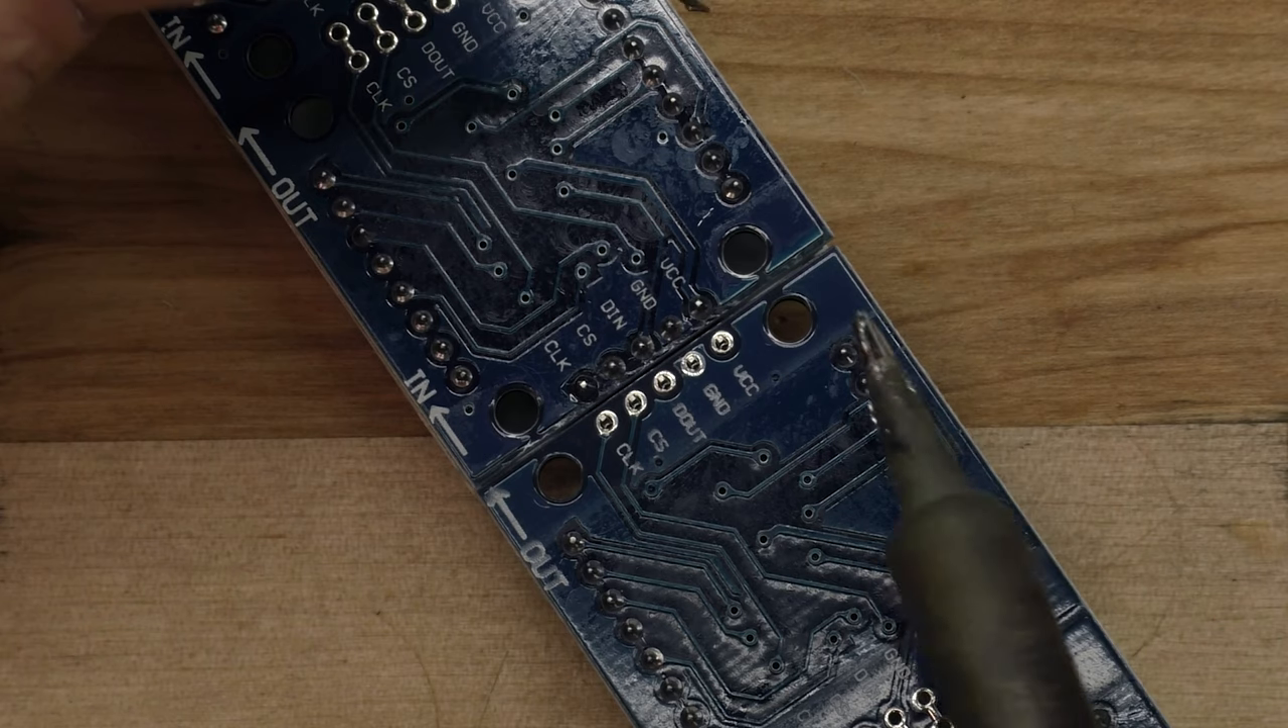So you can see the pieces are pulled together. And it's connected right there.